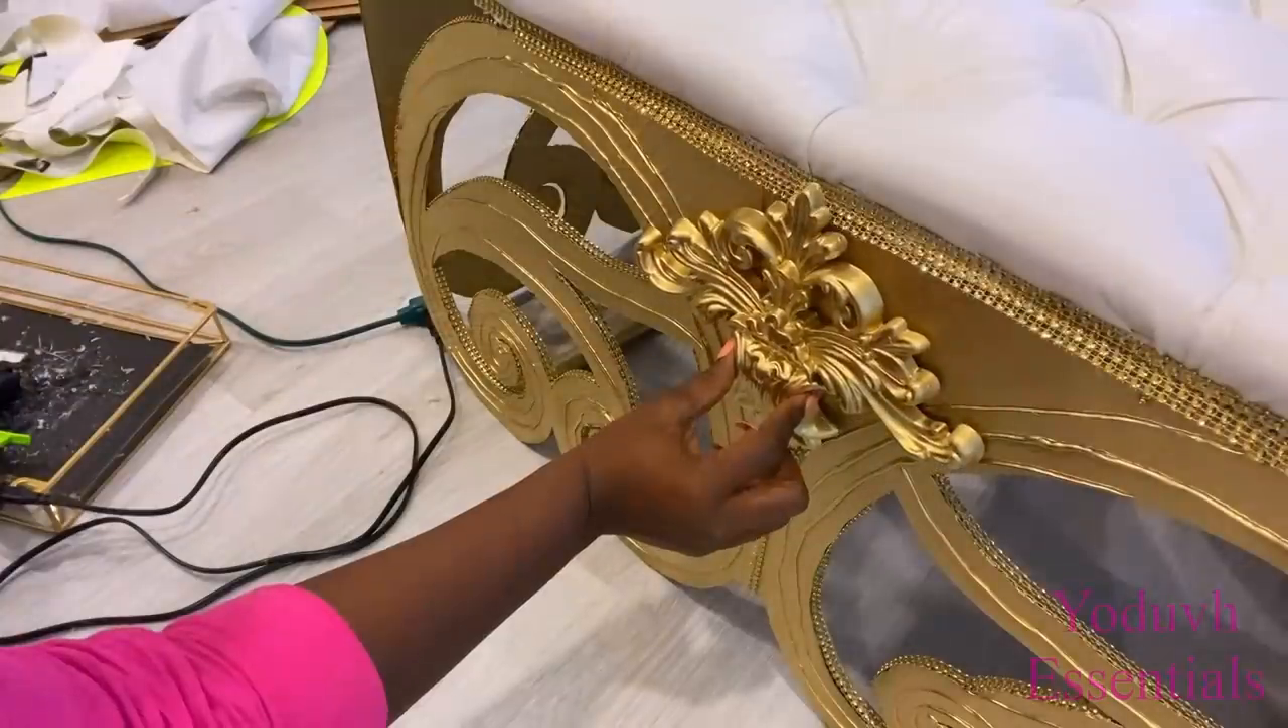This is a decorative onlay that I spray painted gold and attached it at the upper part of the bench.